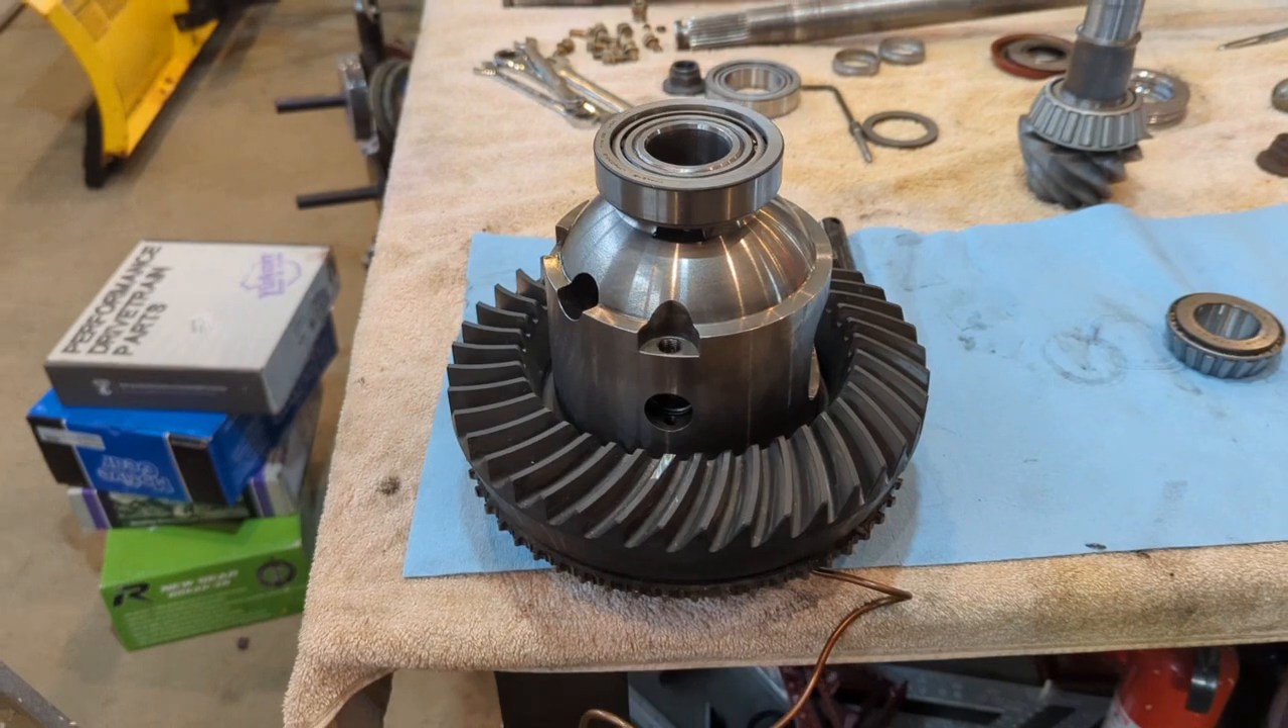We already have the ring gear put on the locker.